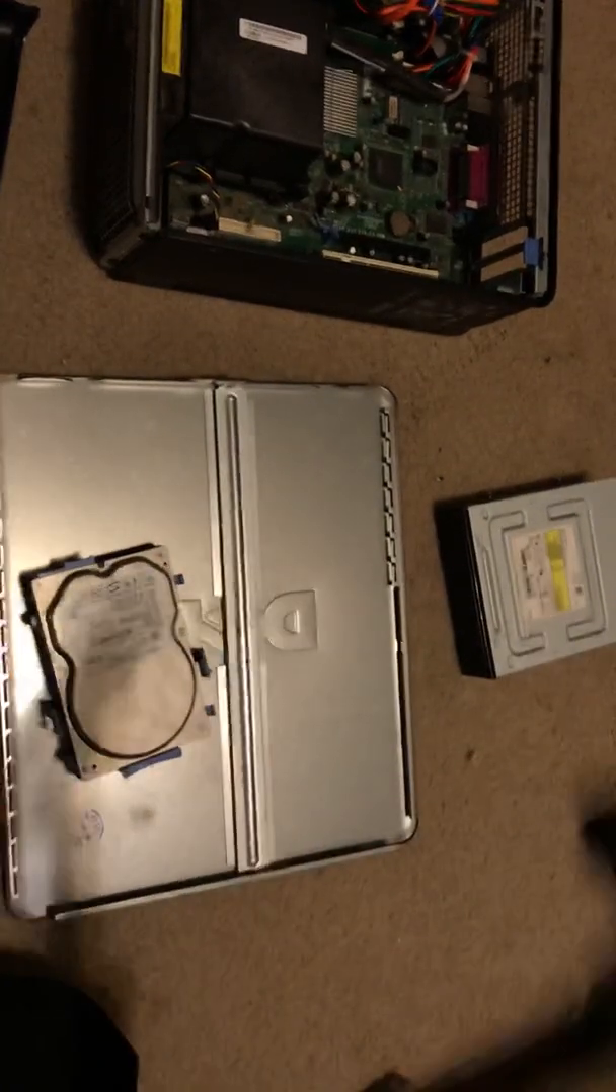Now I got my hard drive out.